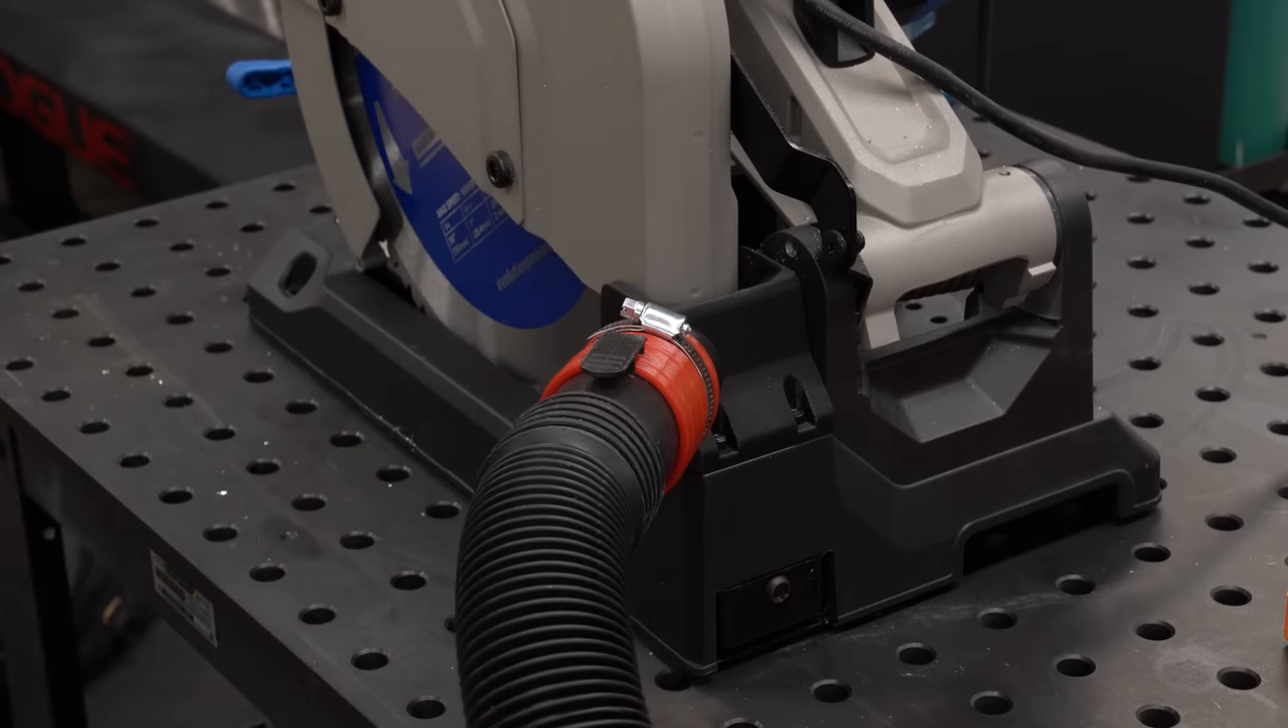And then the vacuum hose should just snap in. And it does.